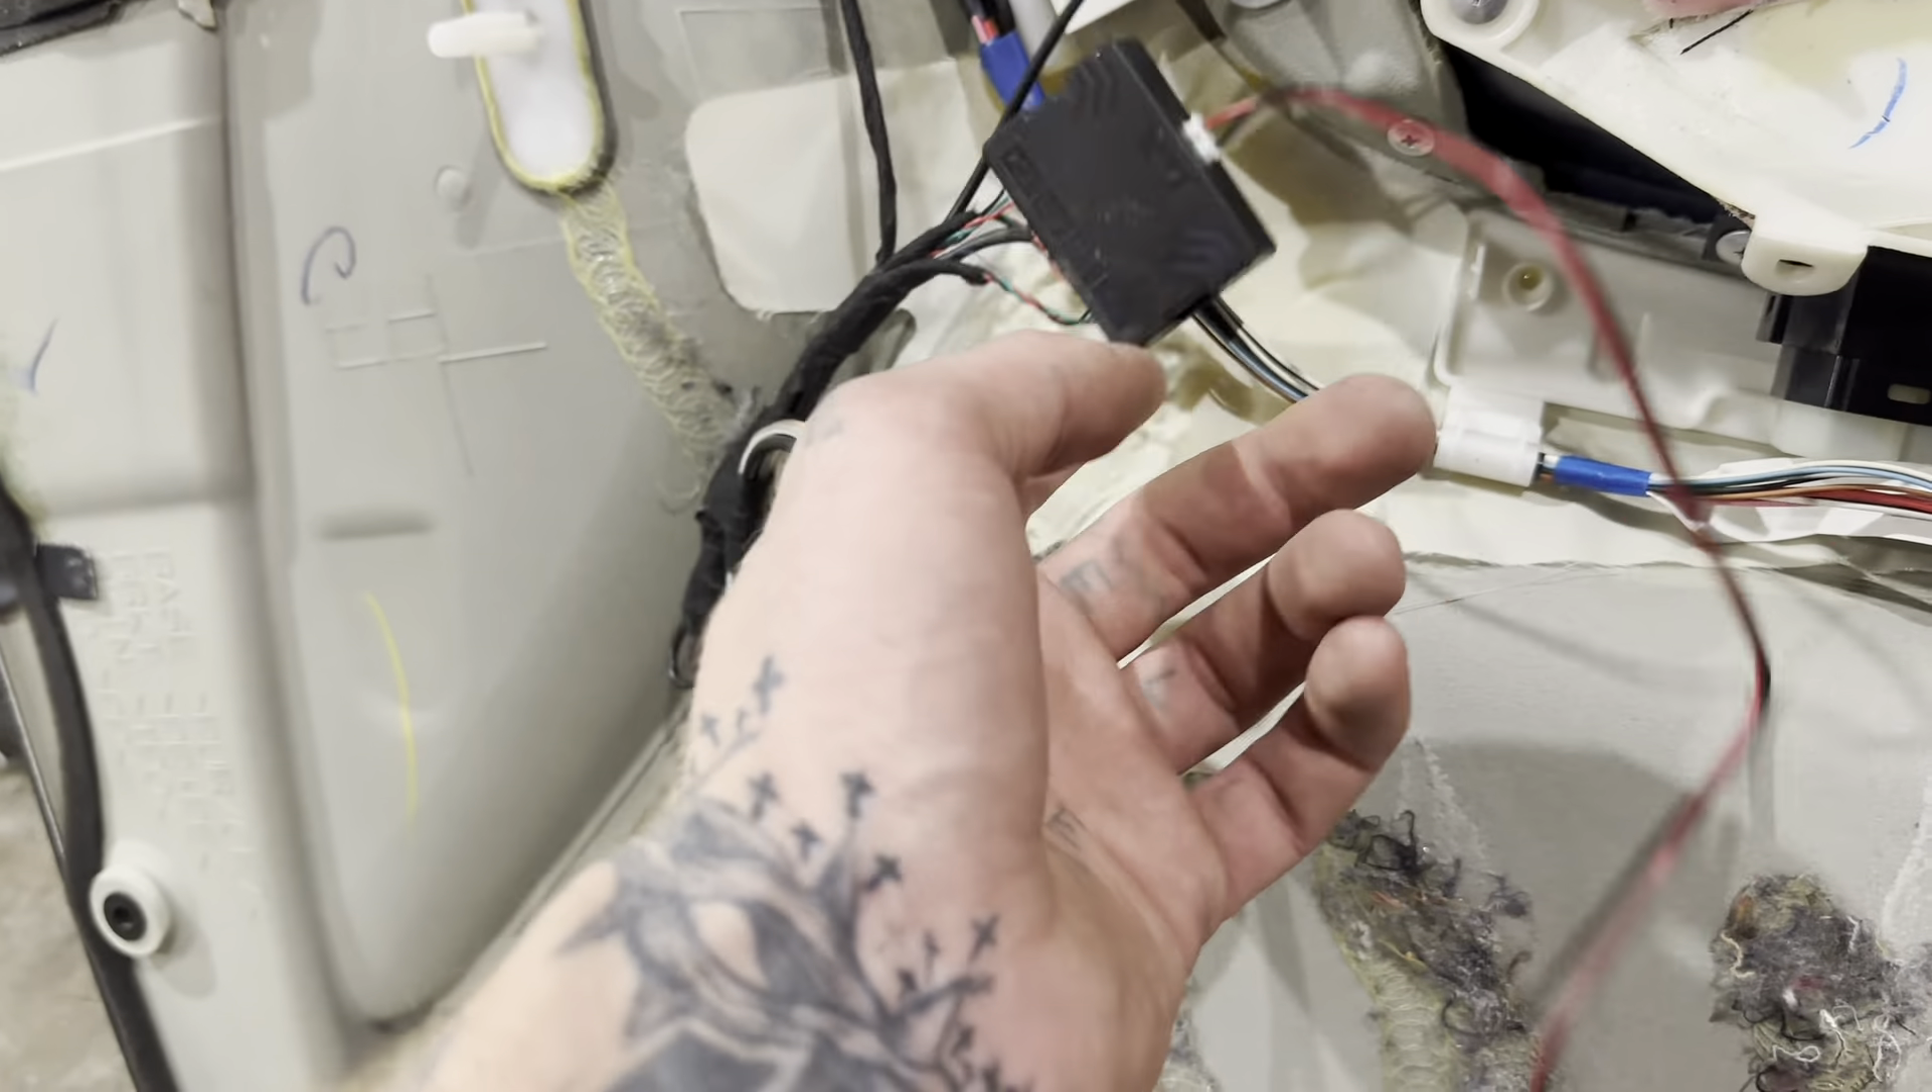This box i haven't mounted yet.